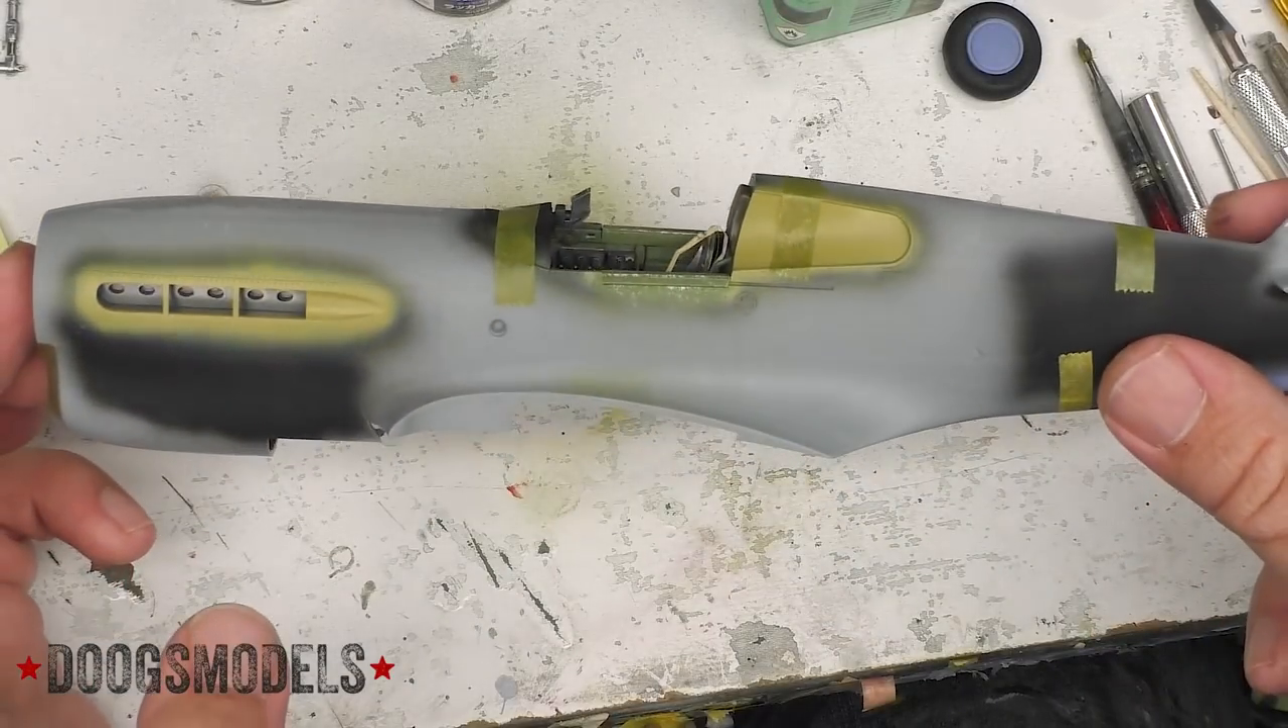Okay, the P40 fuselage is all closed up. Overall, it went together pretty well.